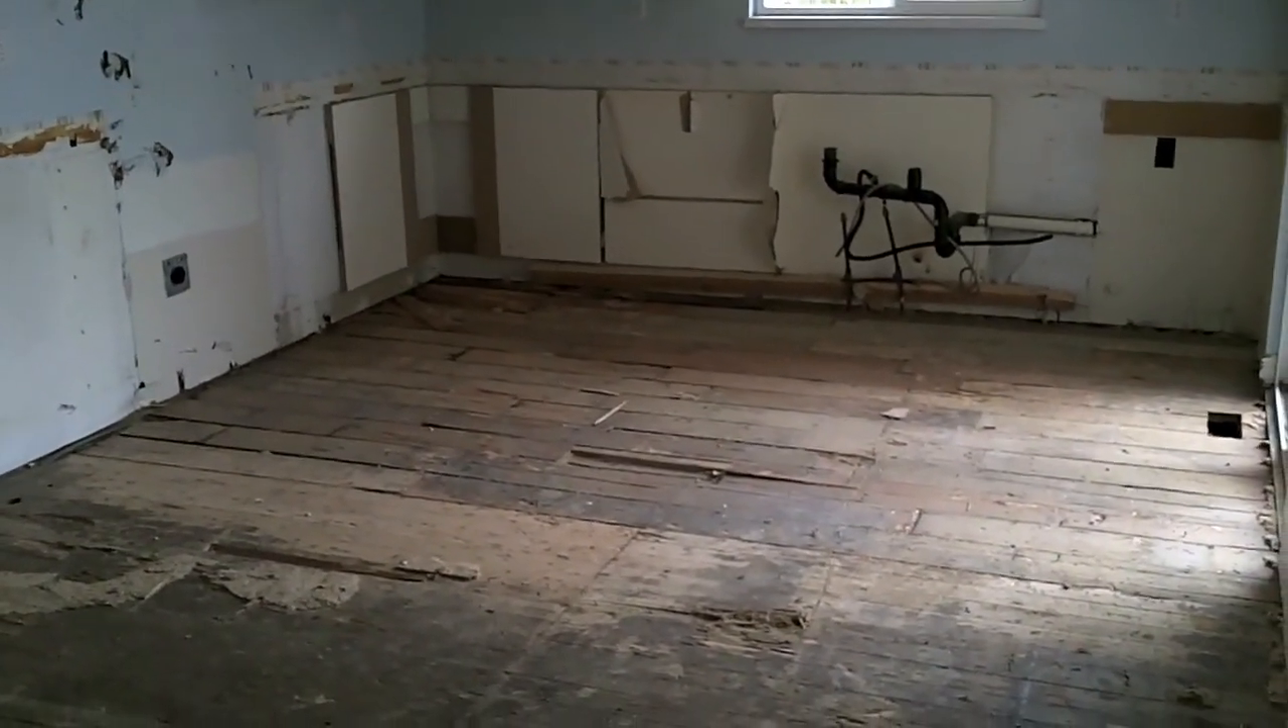And you can see the entire floor has been stripped off.